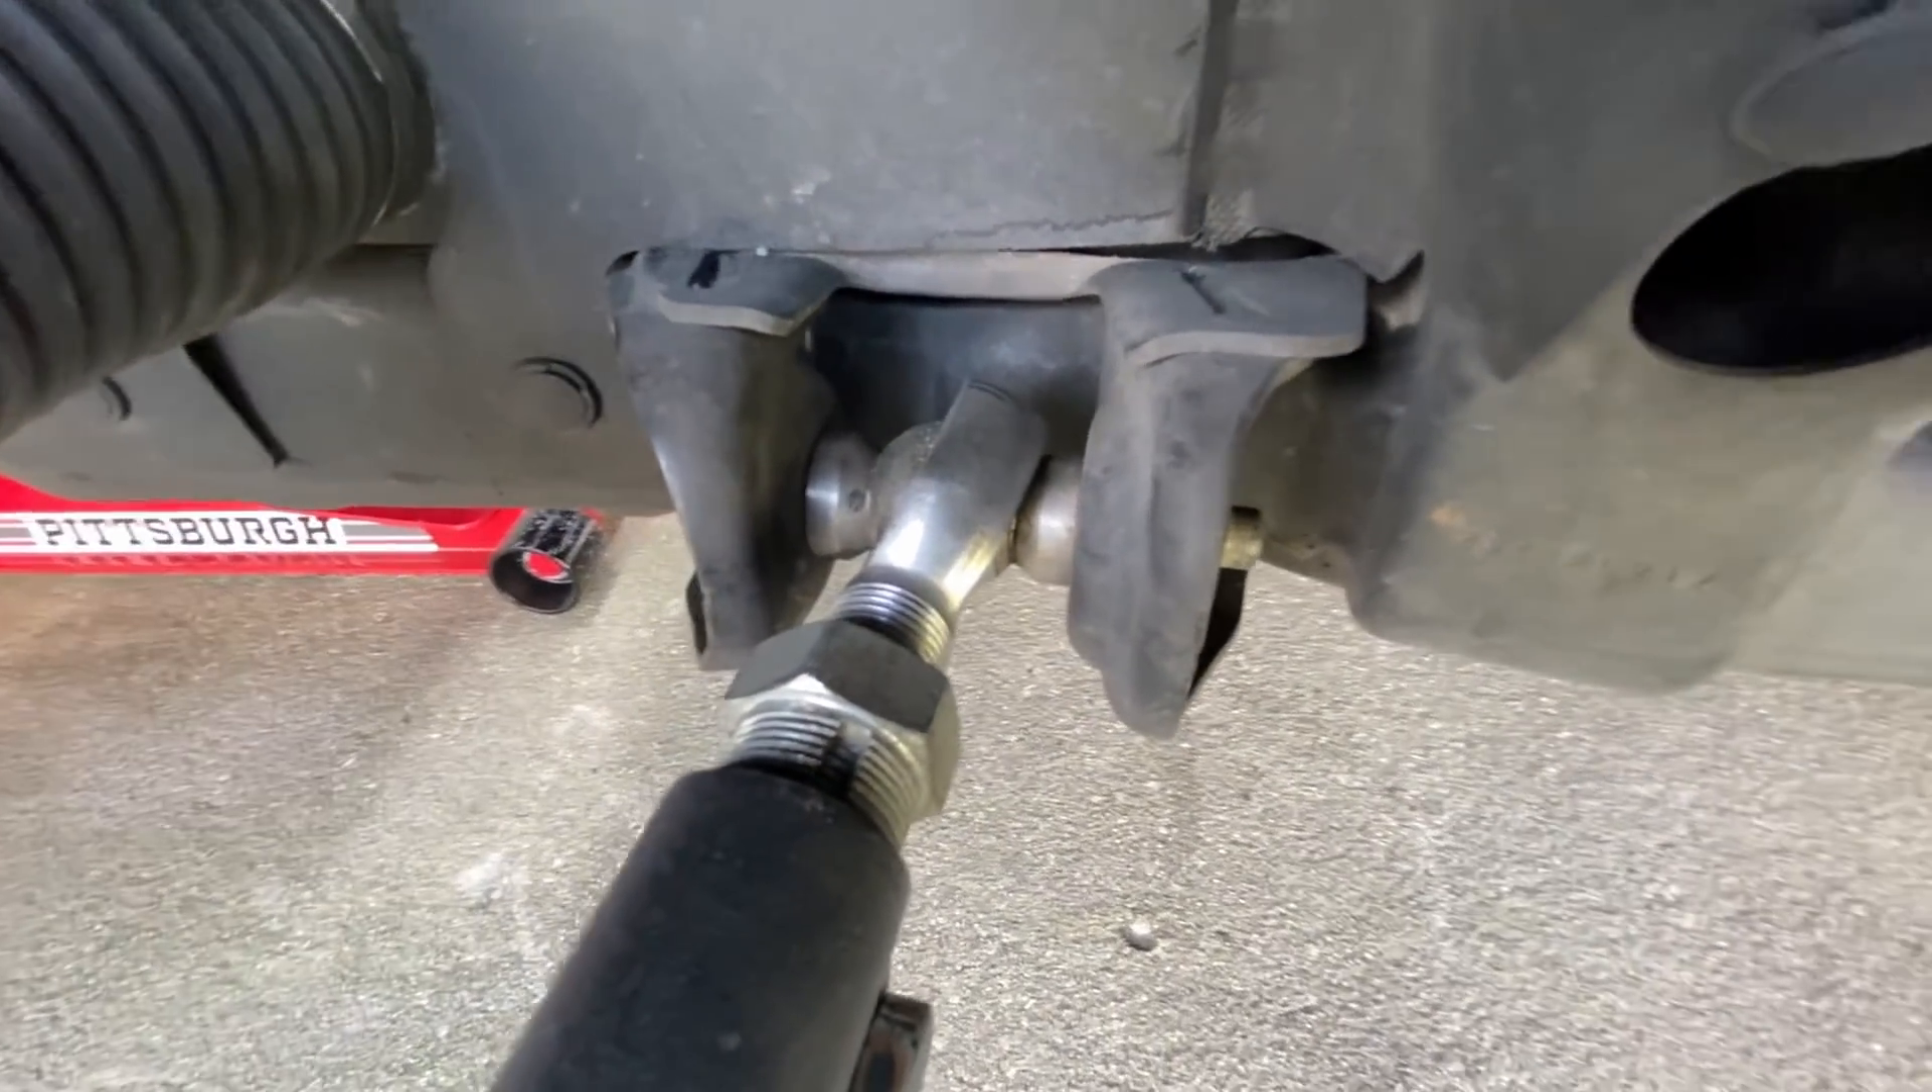I do think i want to straighten up that heim joint just because that's not a really good angle you can see it's almost touching the misalignment spacer.